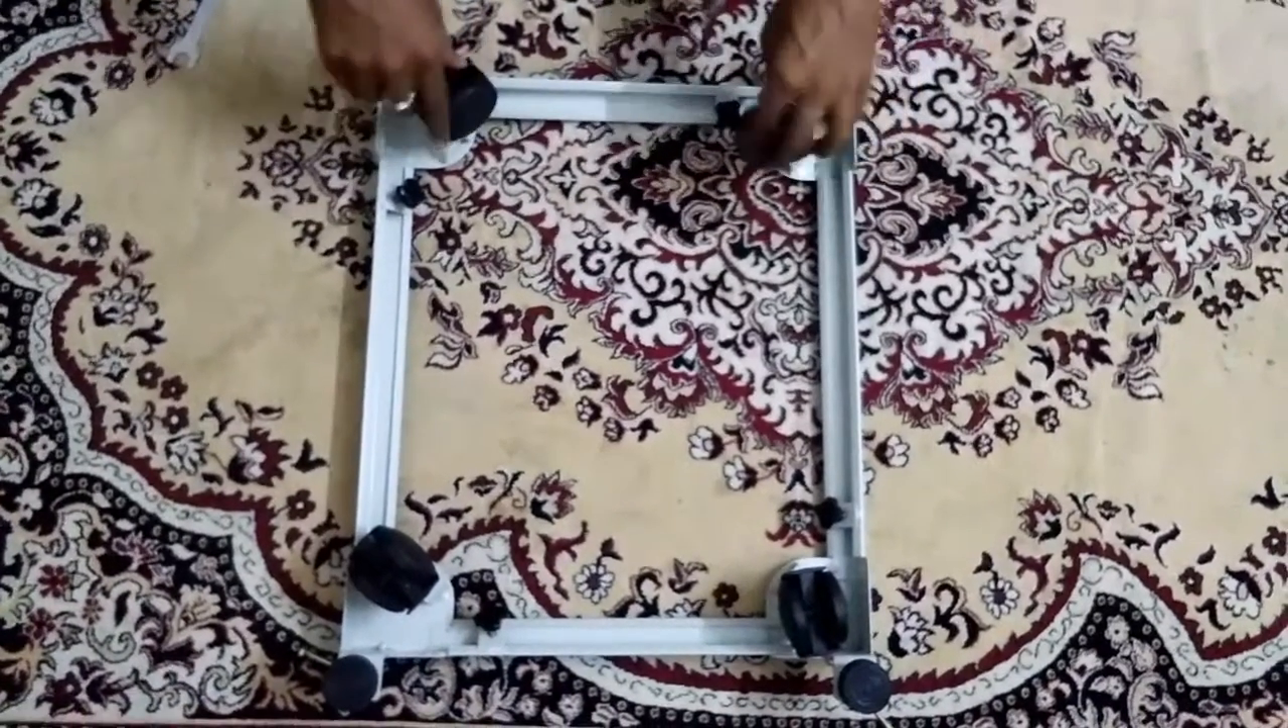तो आप देख सकते हैं यह इसके रोलर फिट हो चुके है।